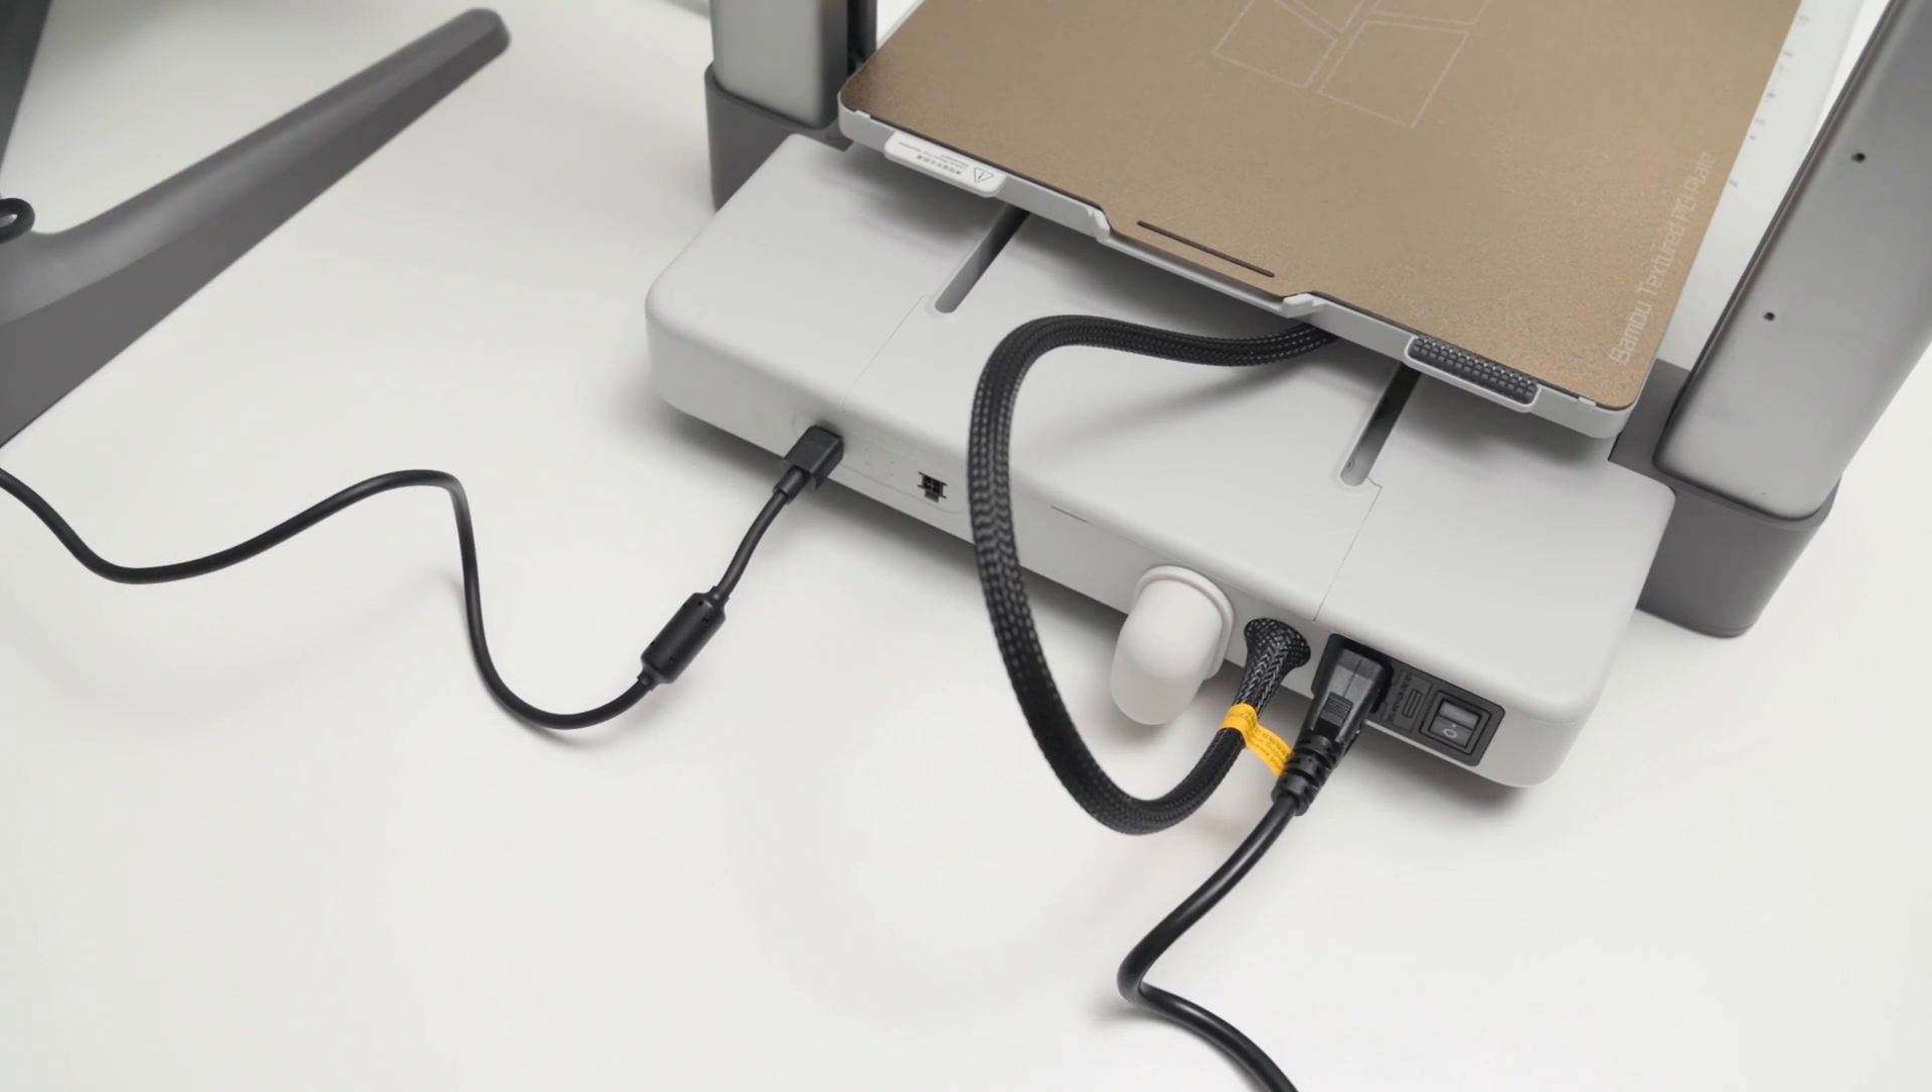The power cable is connected, and the printer is ready to go.